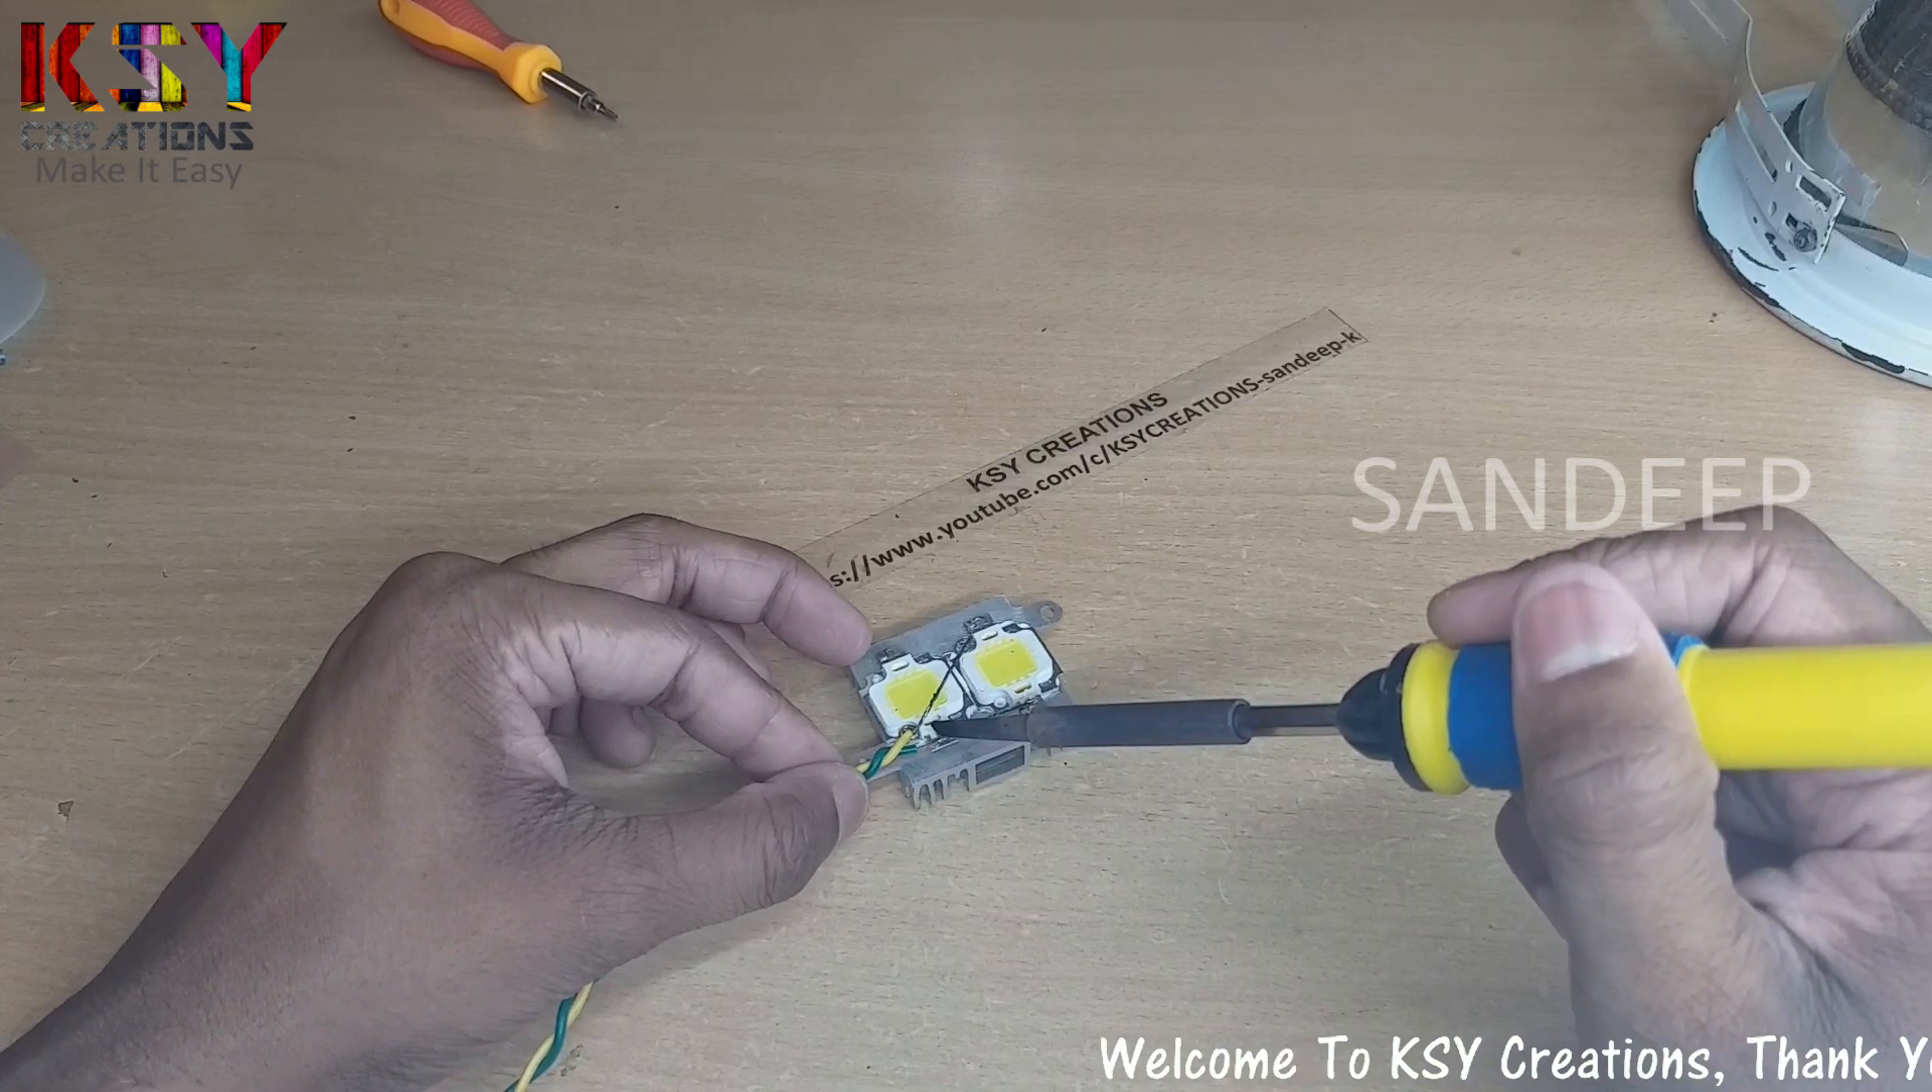In this way I have fixed these LEDs on to this heat sink.